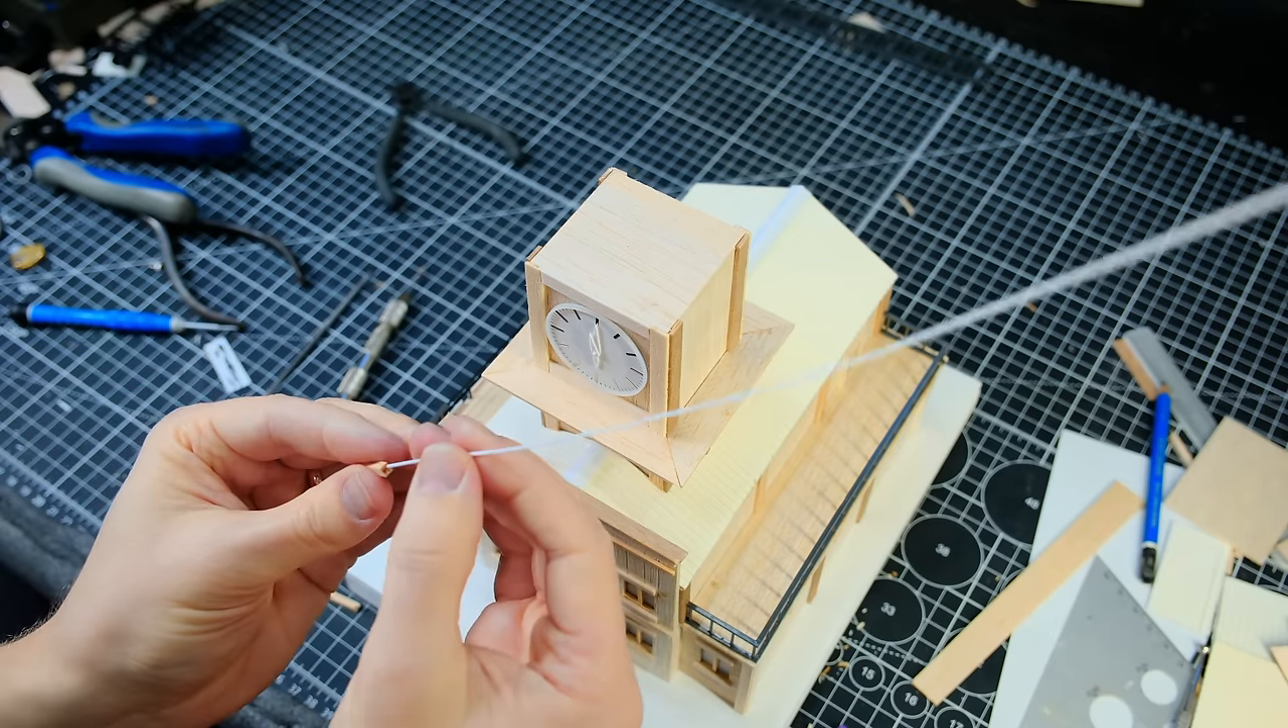I stole this clock face from an old watch of mine, which happened to be exactly the right size to fit in this space, which I had not measured previously.